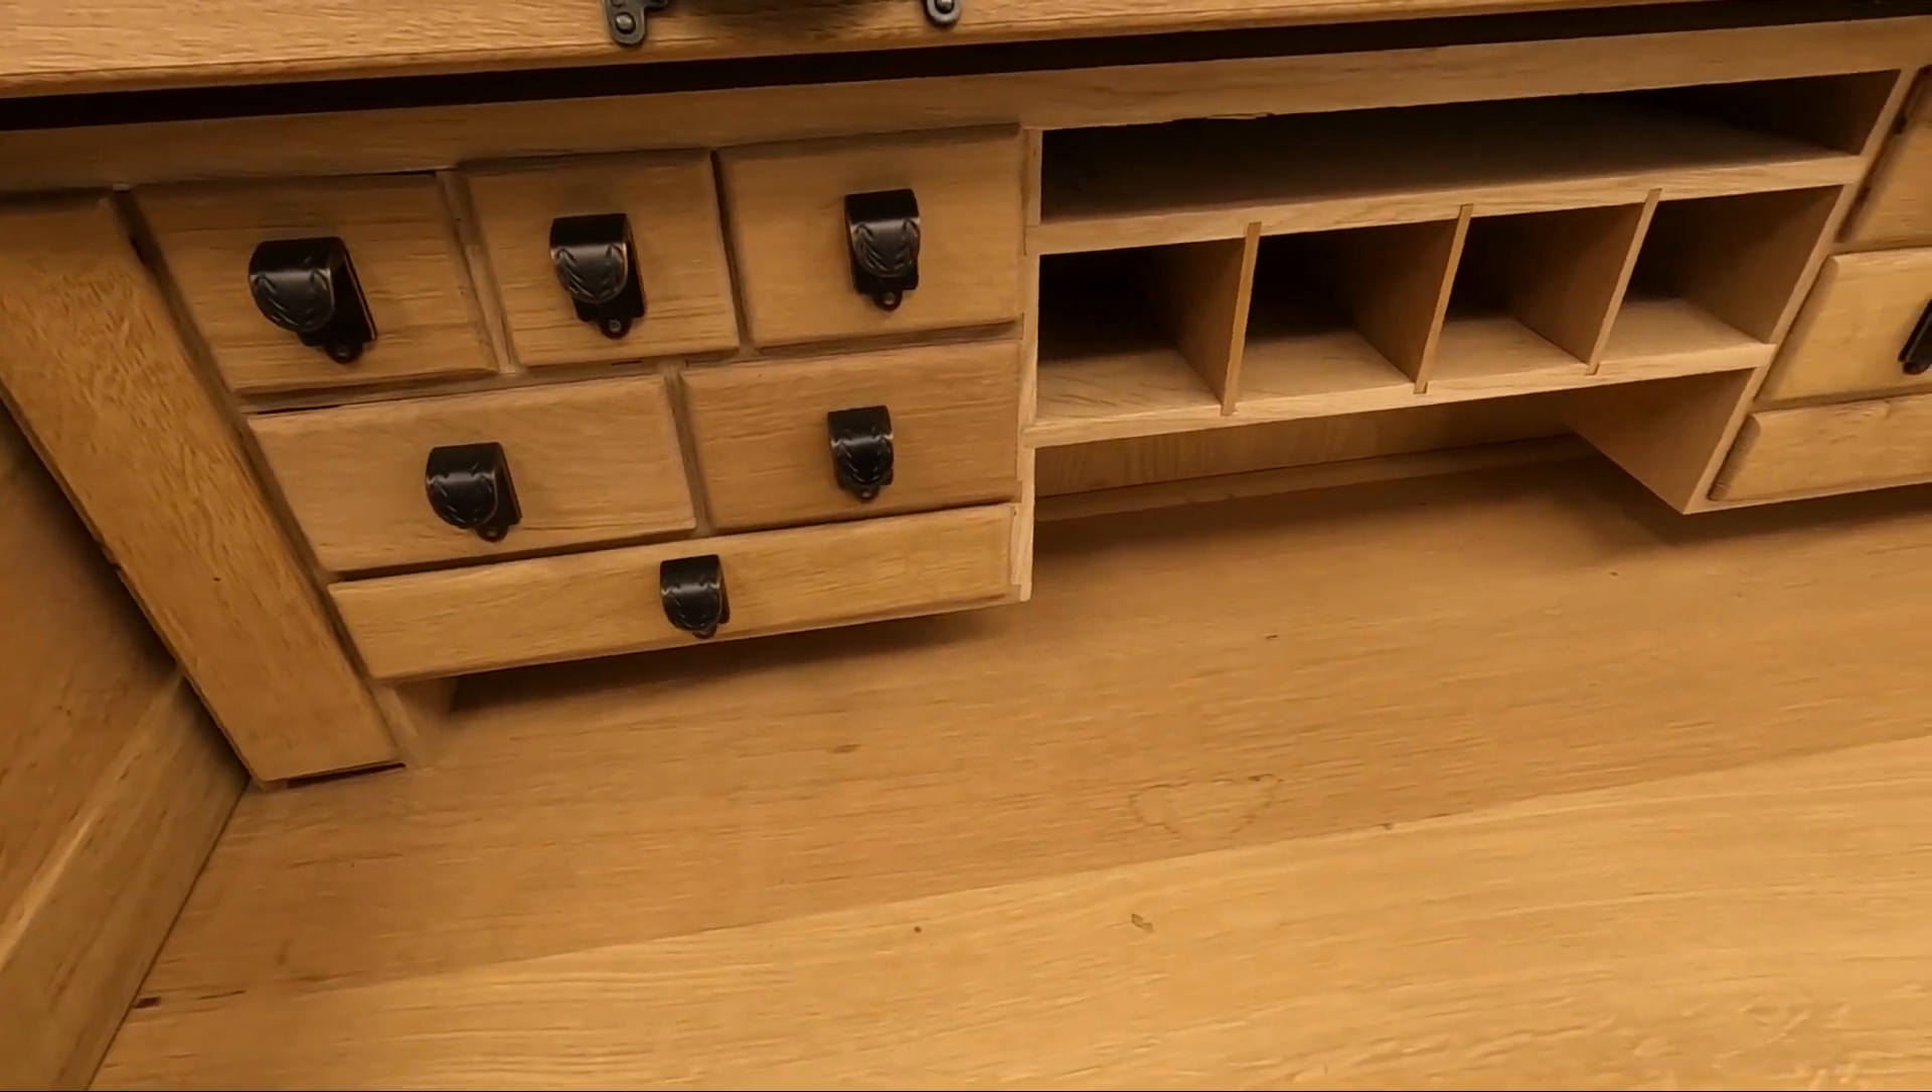Okay so here we are now after quite a few hours of work um and we've got these cubby drawers completed um and we've also got the handles in place.